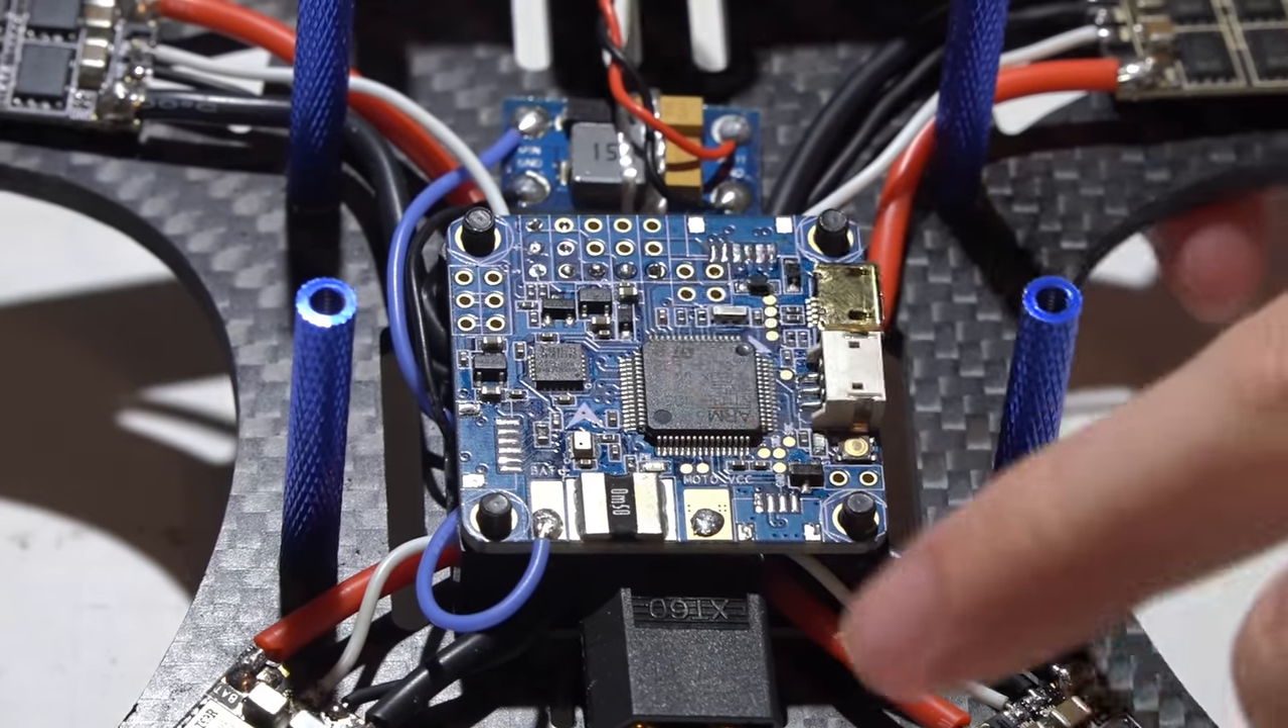All right I got the flight controller installed.